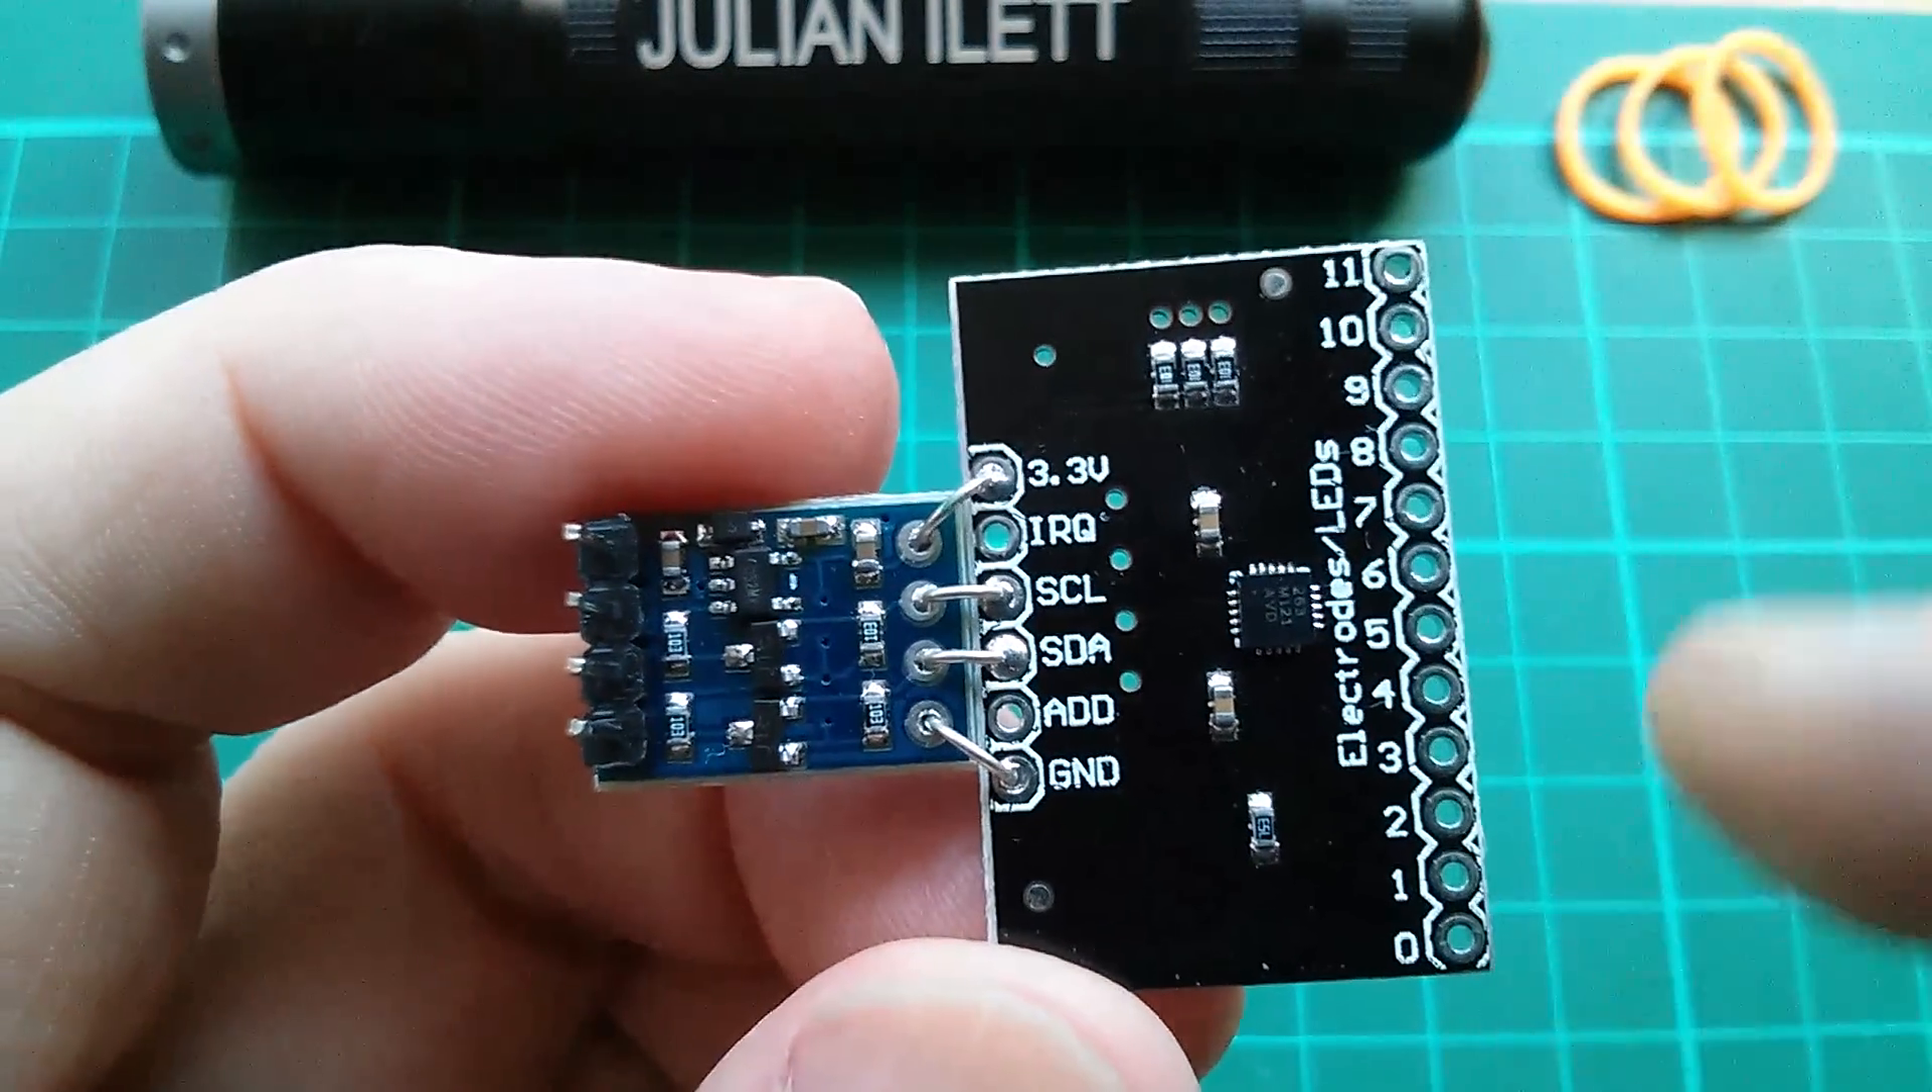So that's the touch sensor module hardwired to the level converter with little wire links and I've put Dupont pins onto the A side because that's going to connect to the Arduino.